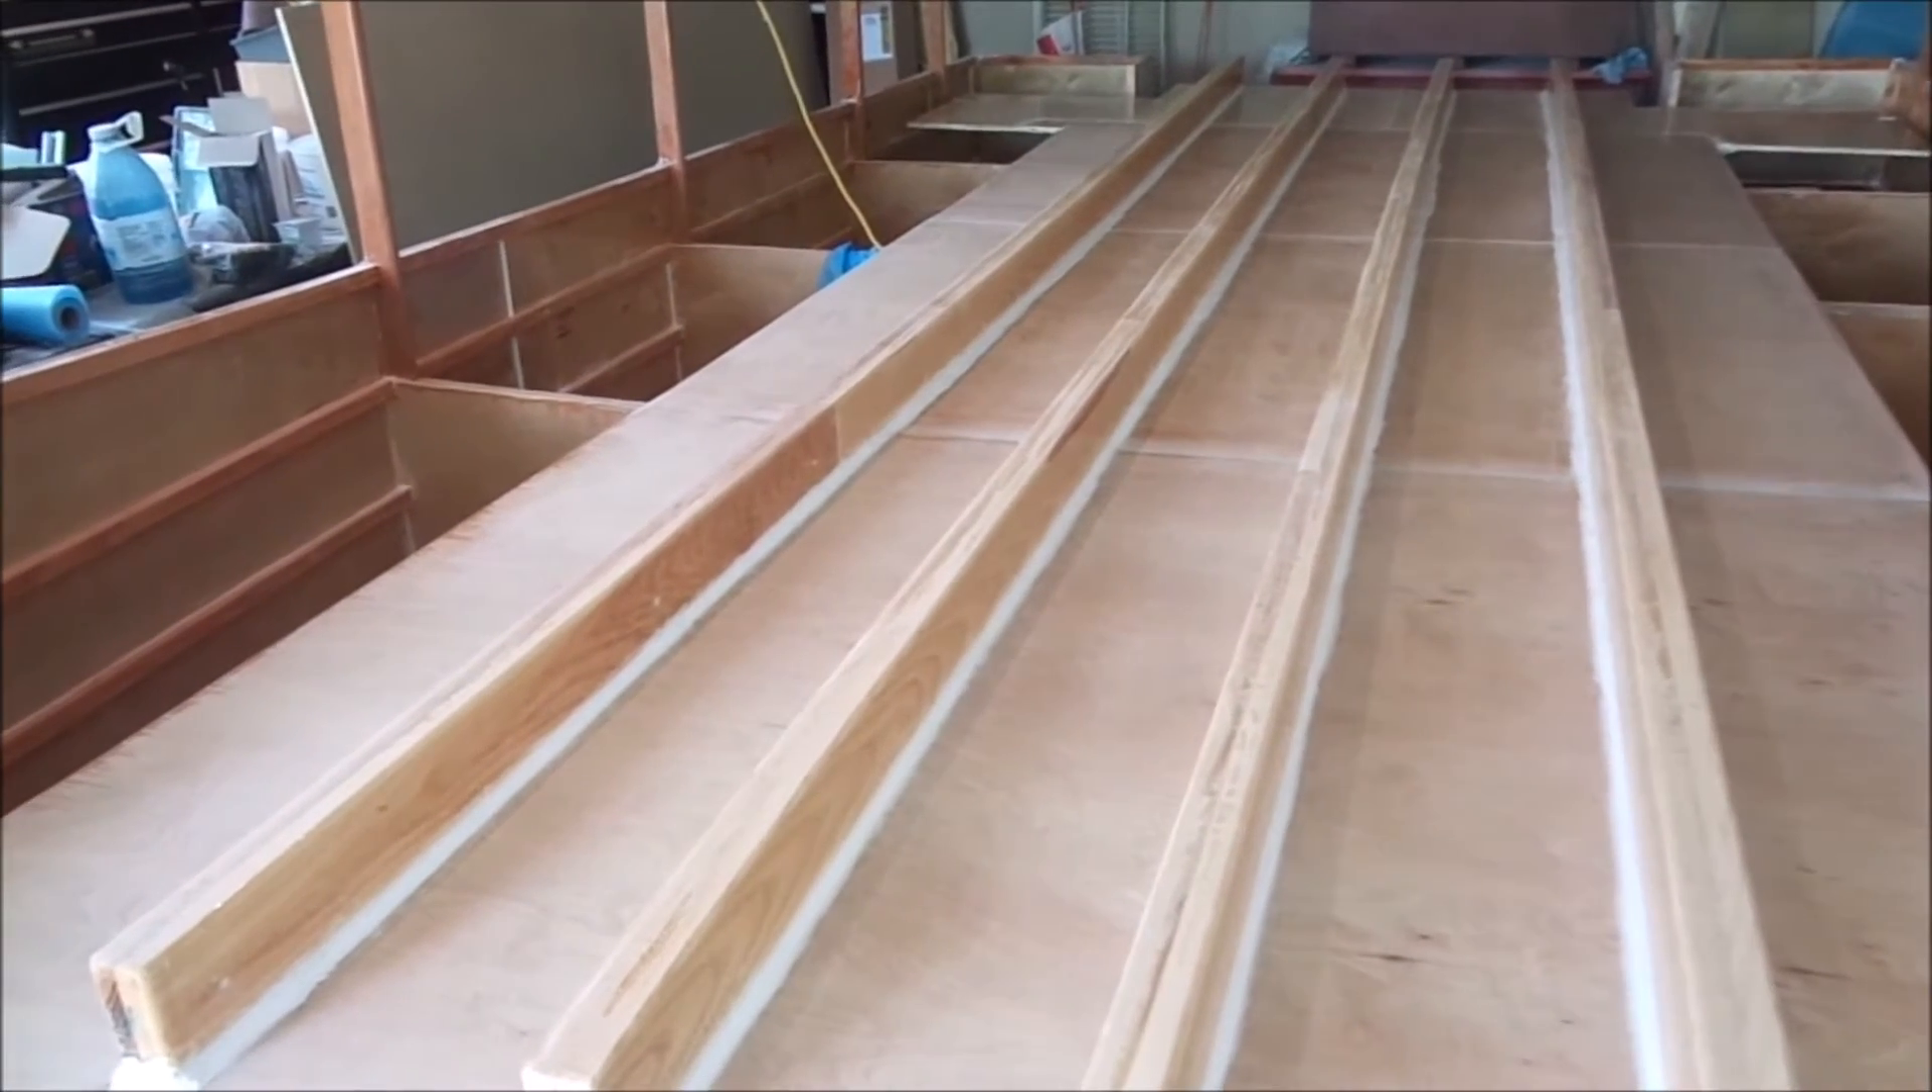So the bottom of the deck has been fiber glassed and stiffeners added epoxied in place.